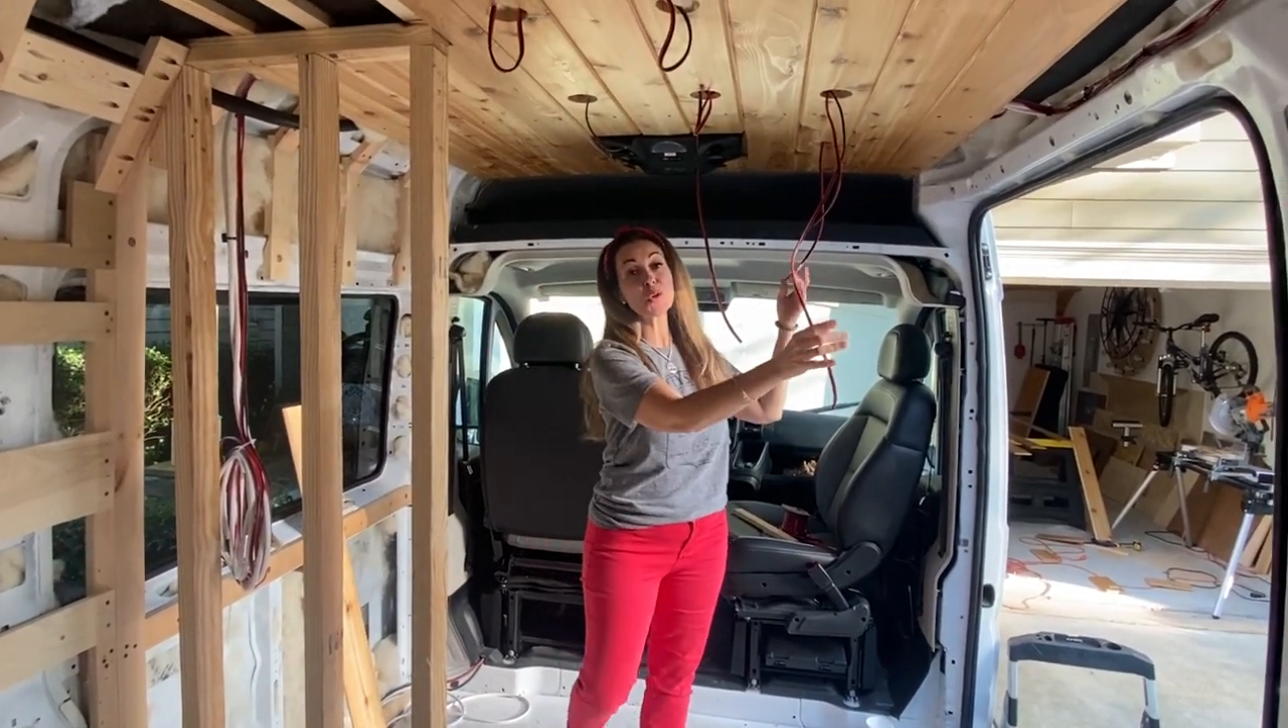We are done putting in the ceiling planks.